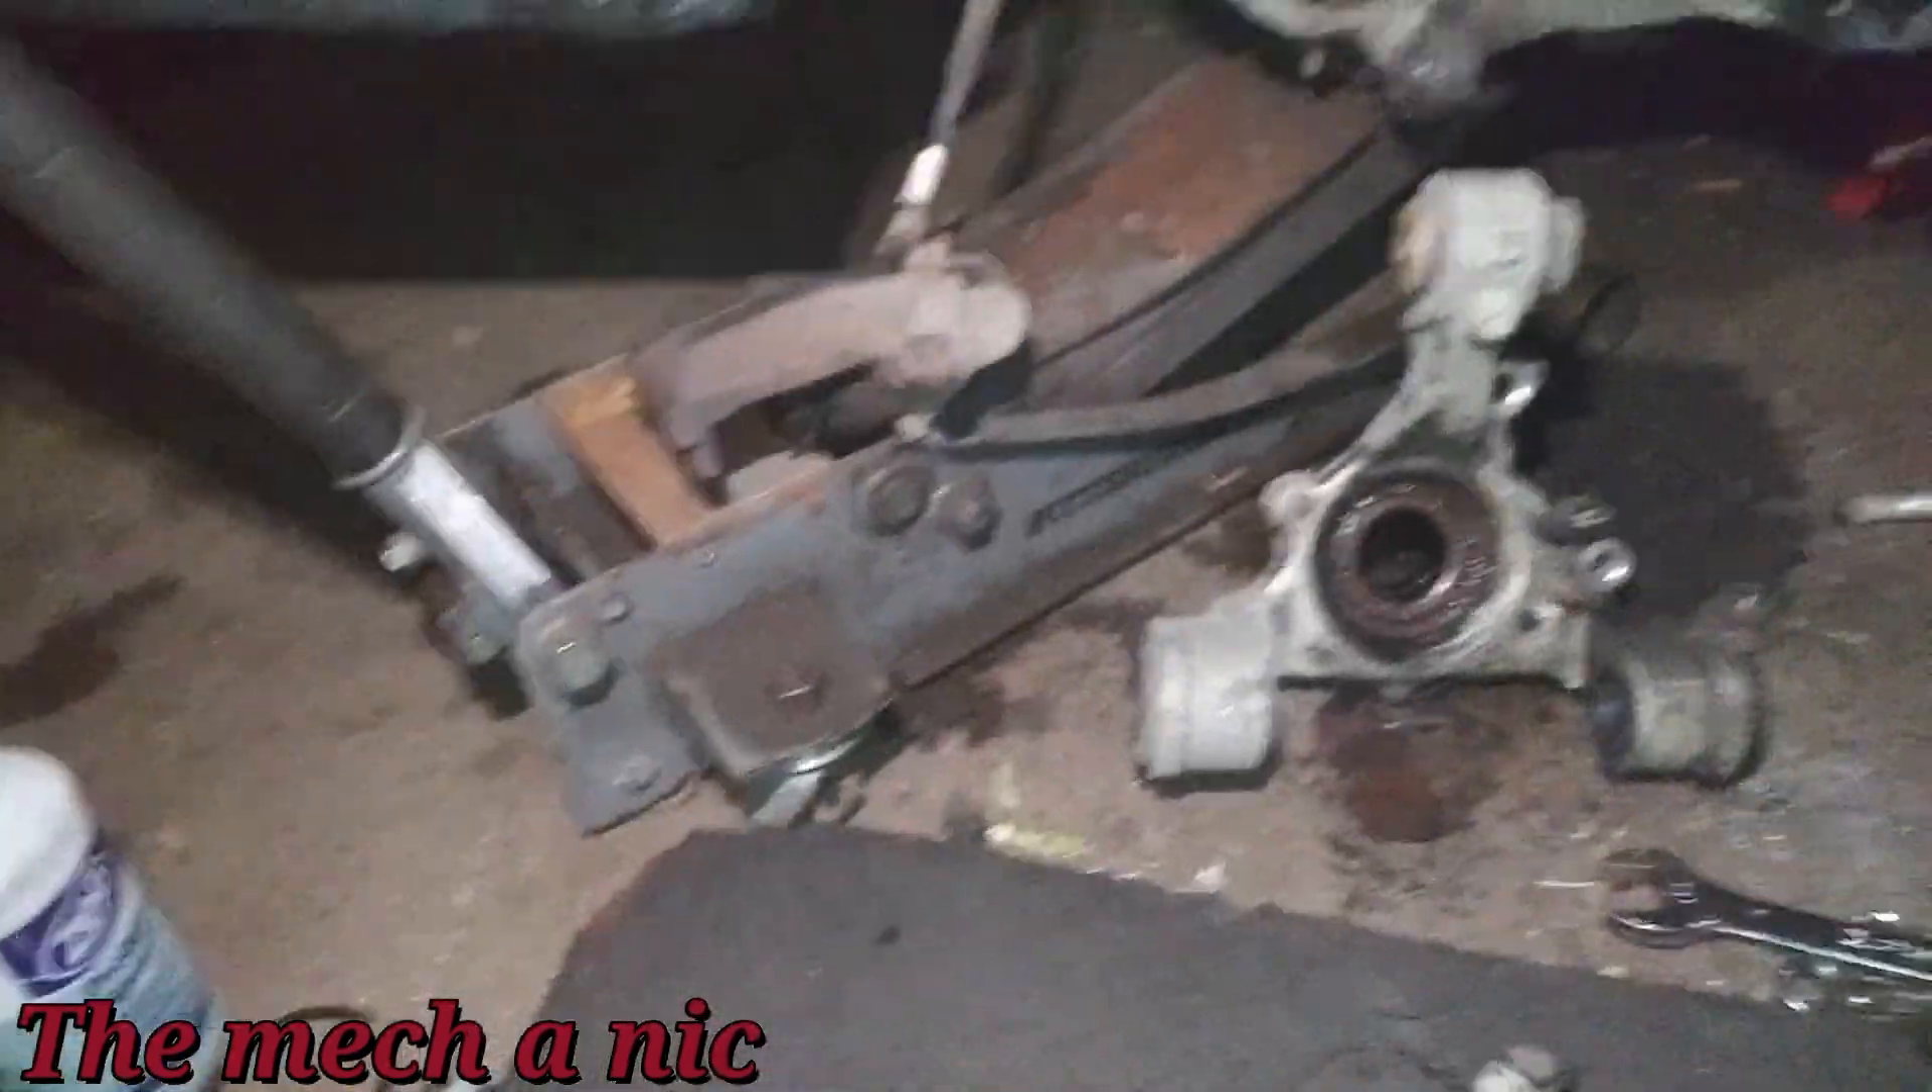All right so i finally got the knuckle off.